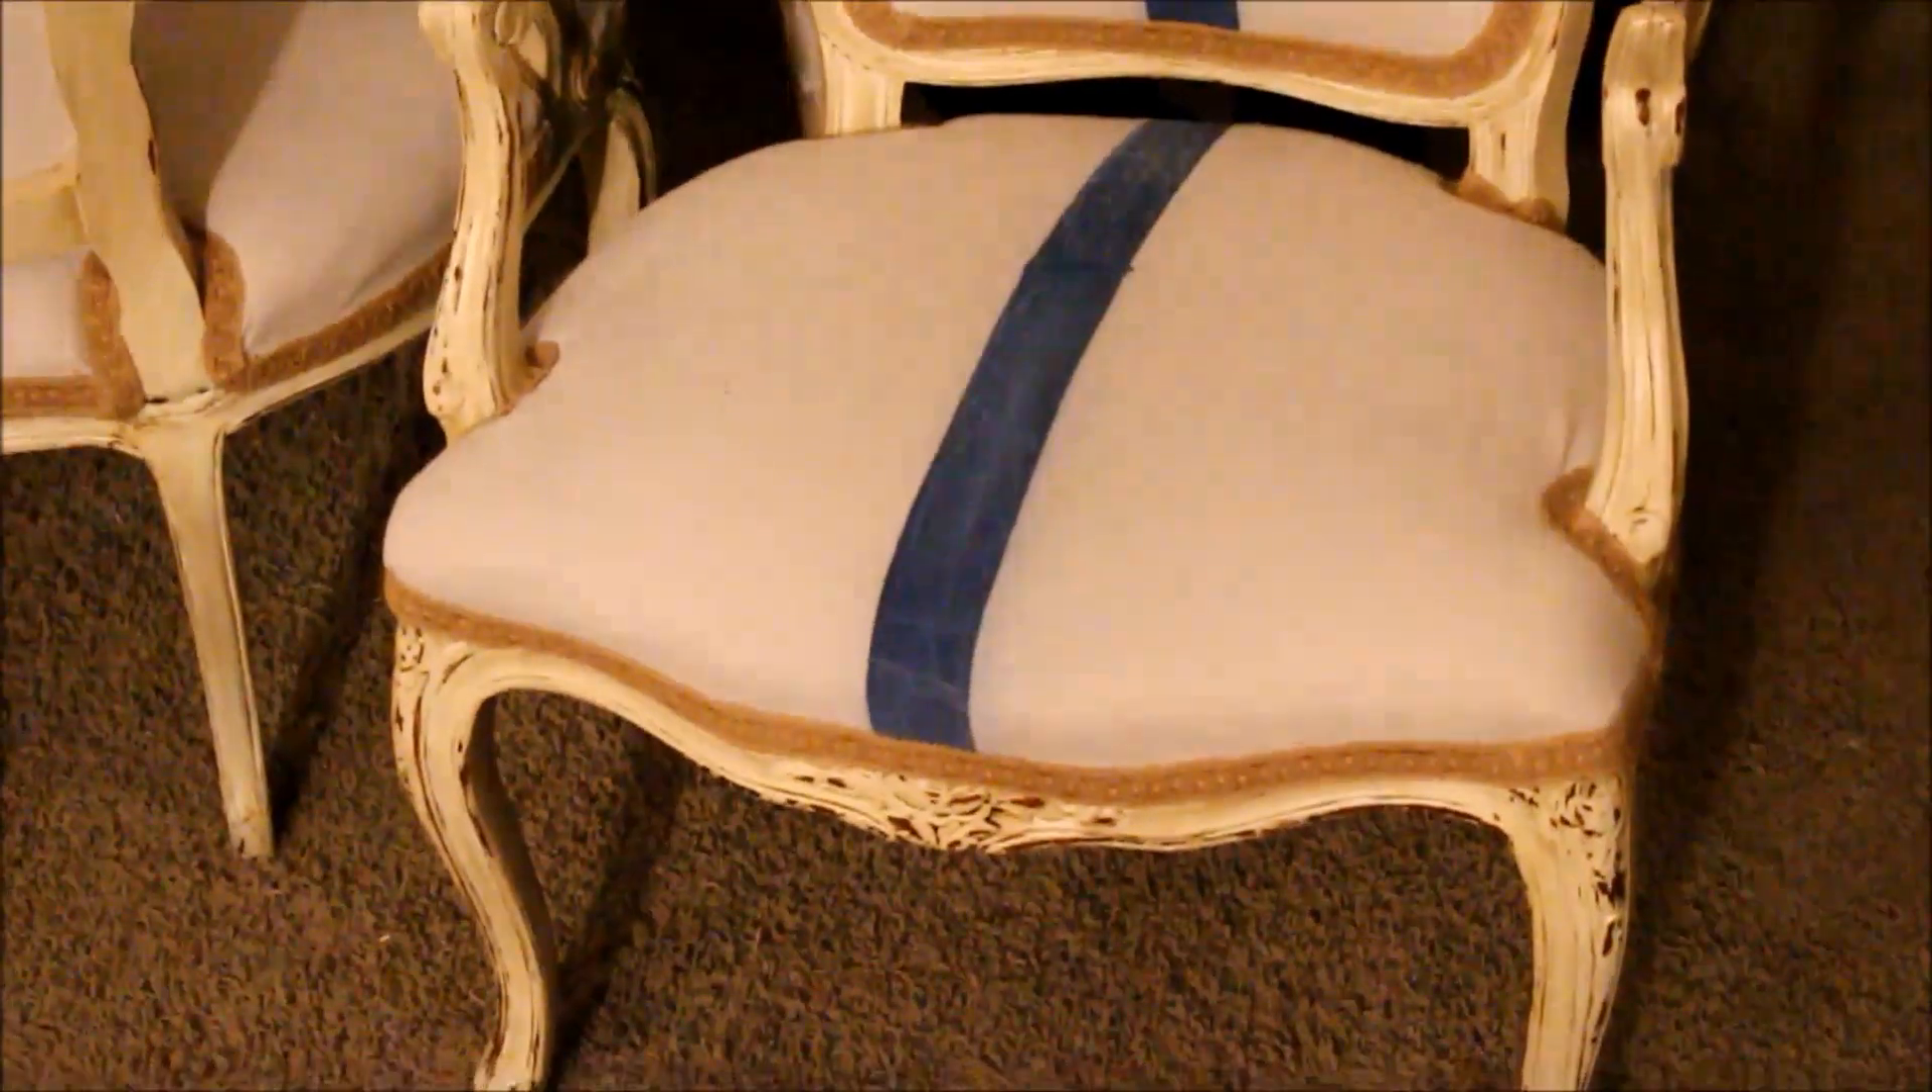We've got our trim glued all the way around the top and the bottom and our upholstery is all done.